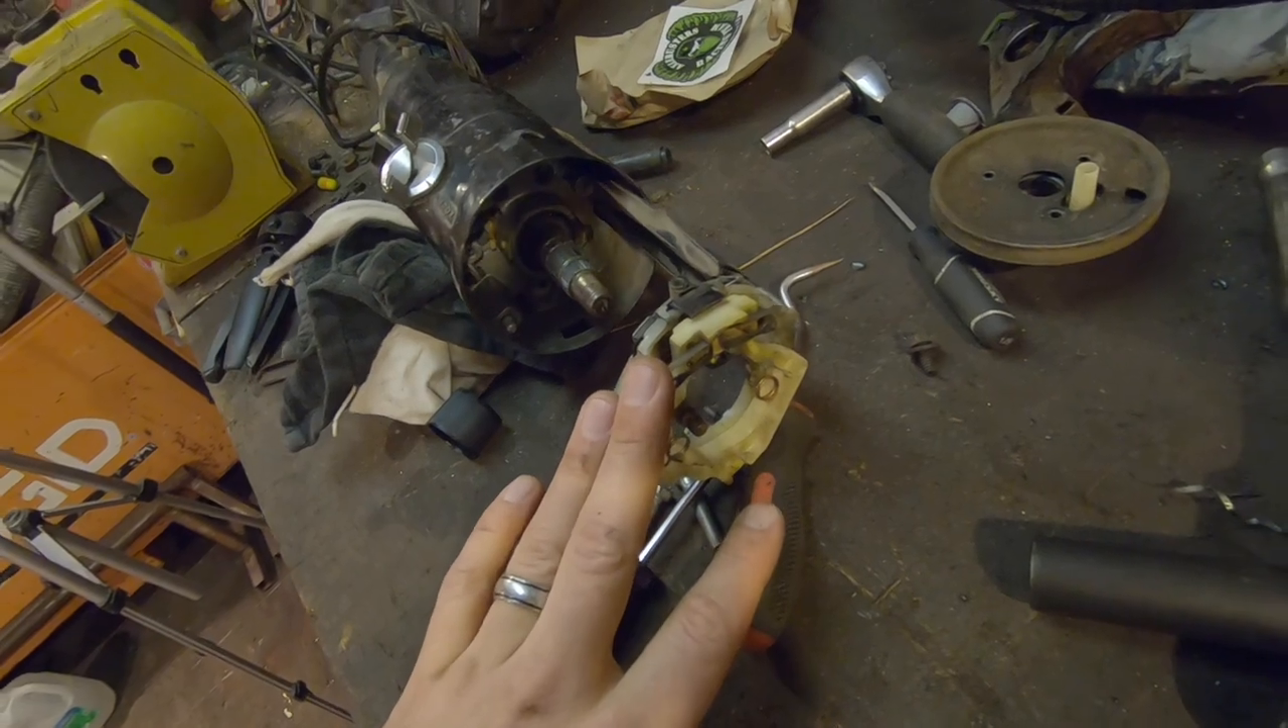Turn signal switch is pulled out now there's like four more bolts maybe hold this trim piece on there.